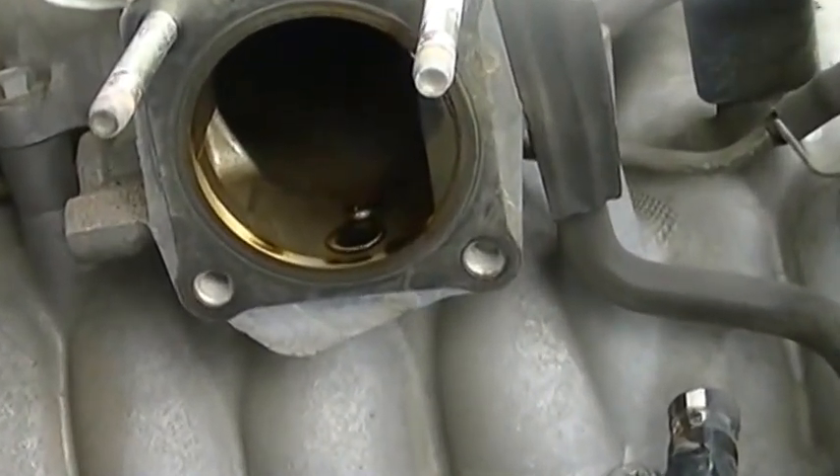I just removed the throttle body and this is the view of it now.